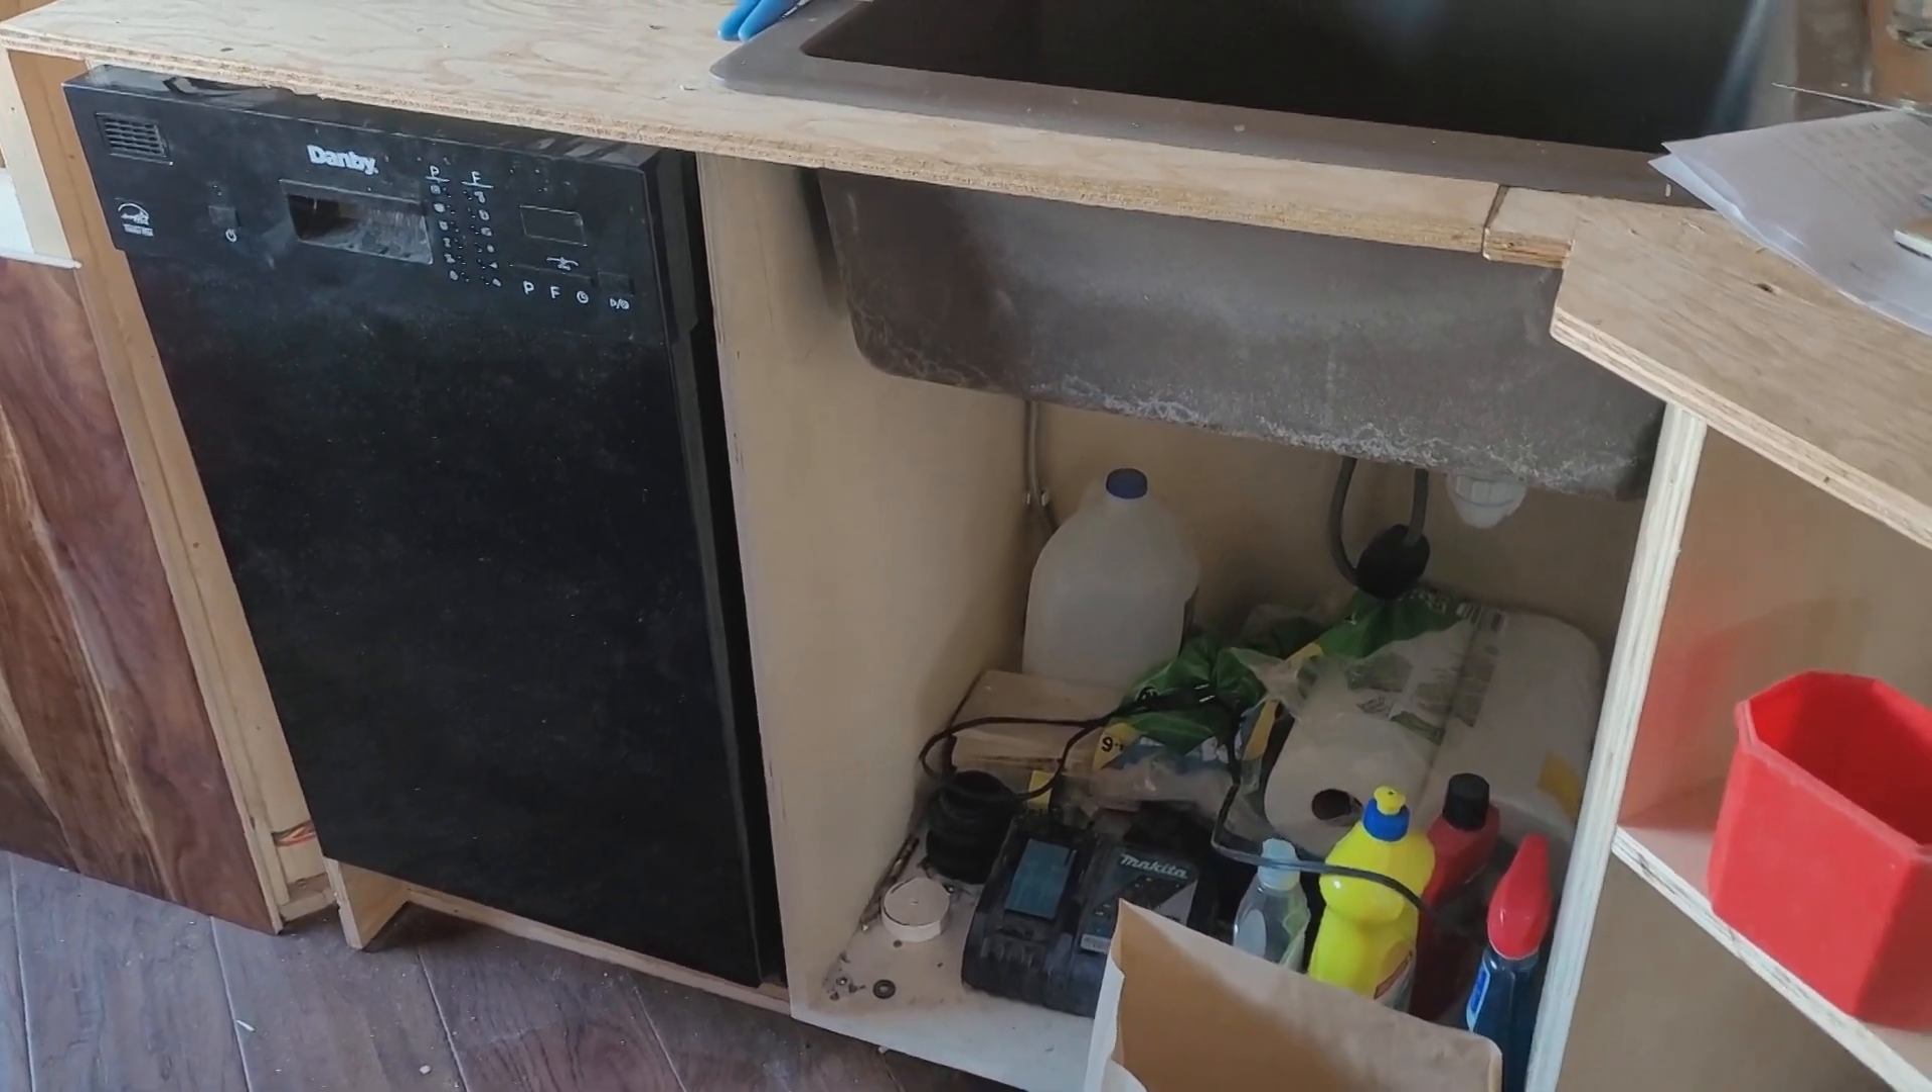Sink and there's the dishwashers all installed and operational.